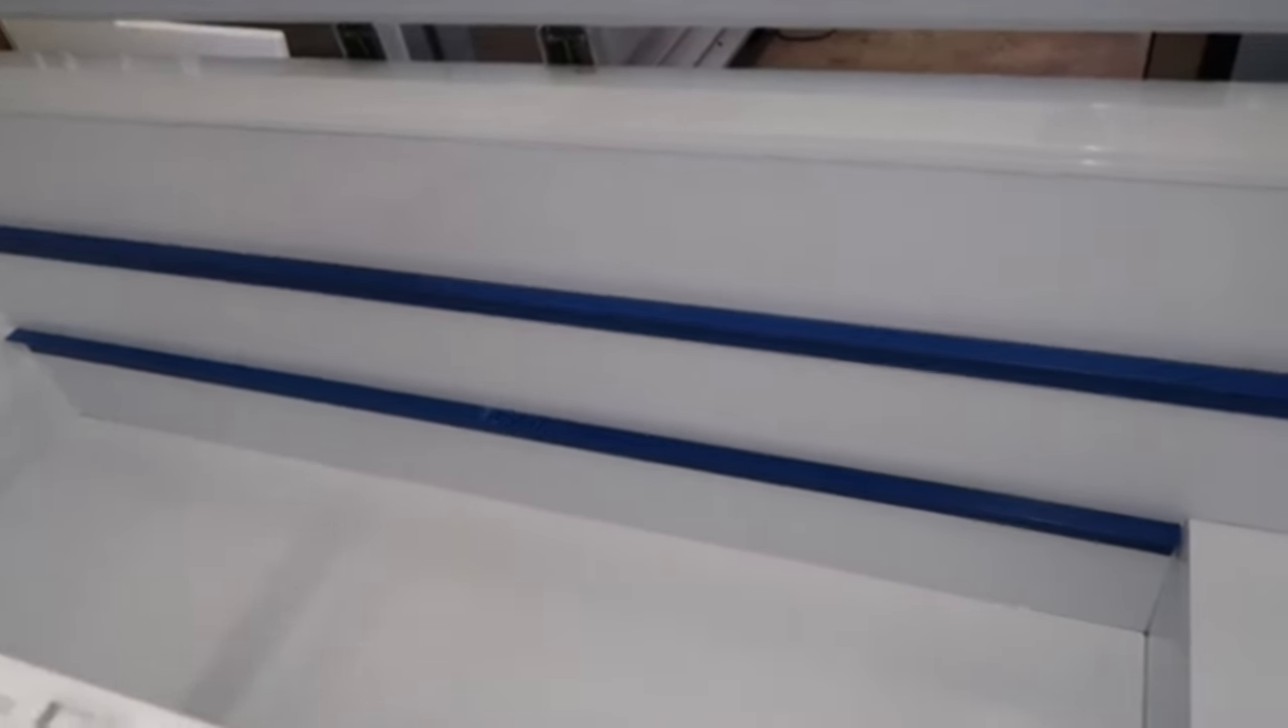All right, our second upper rails here are installed and now we're going to do the same thing on this front wall of the freezer.